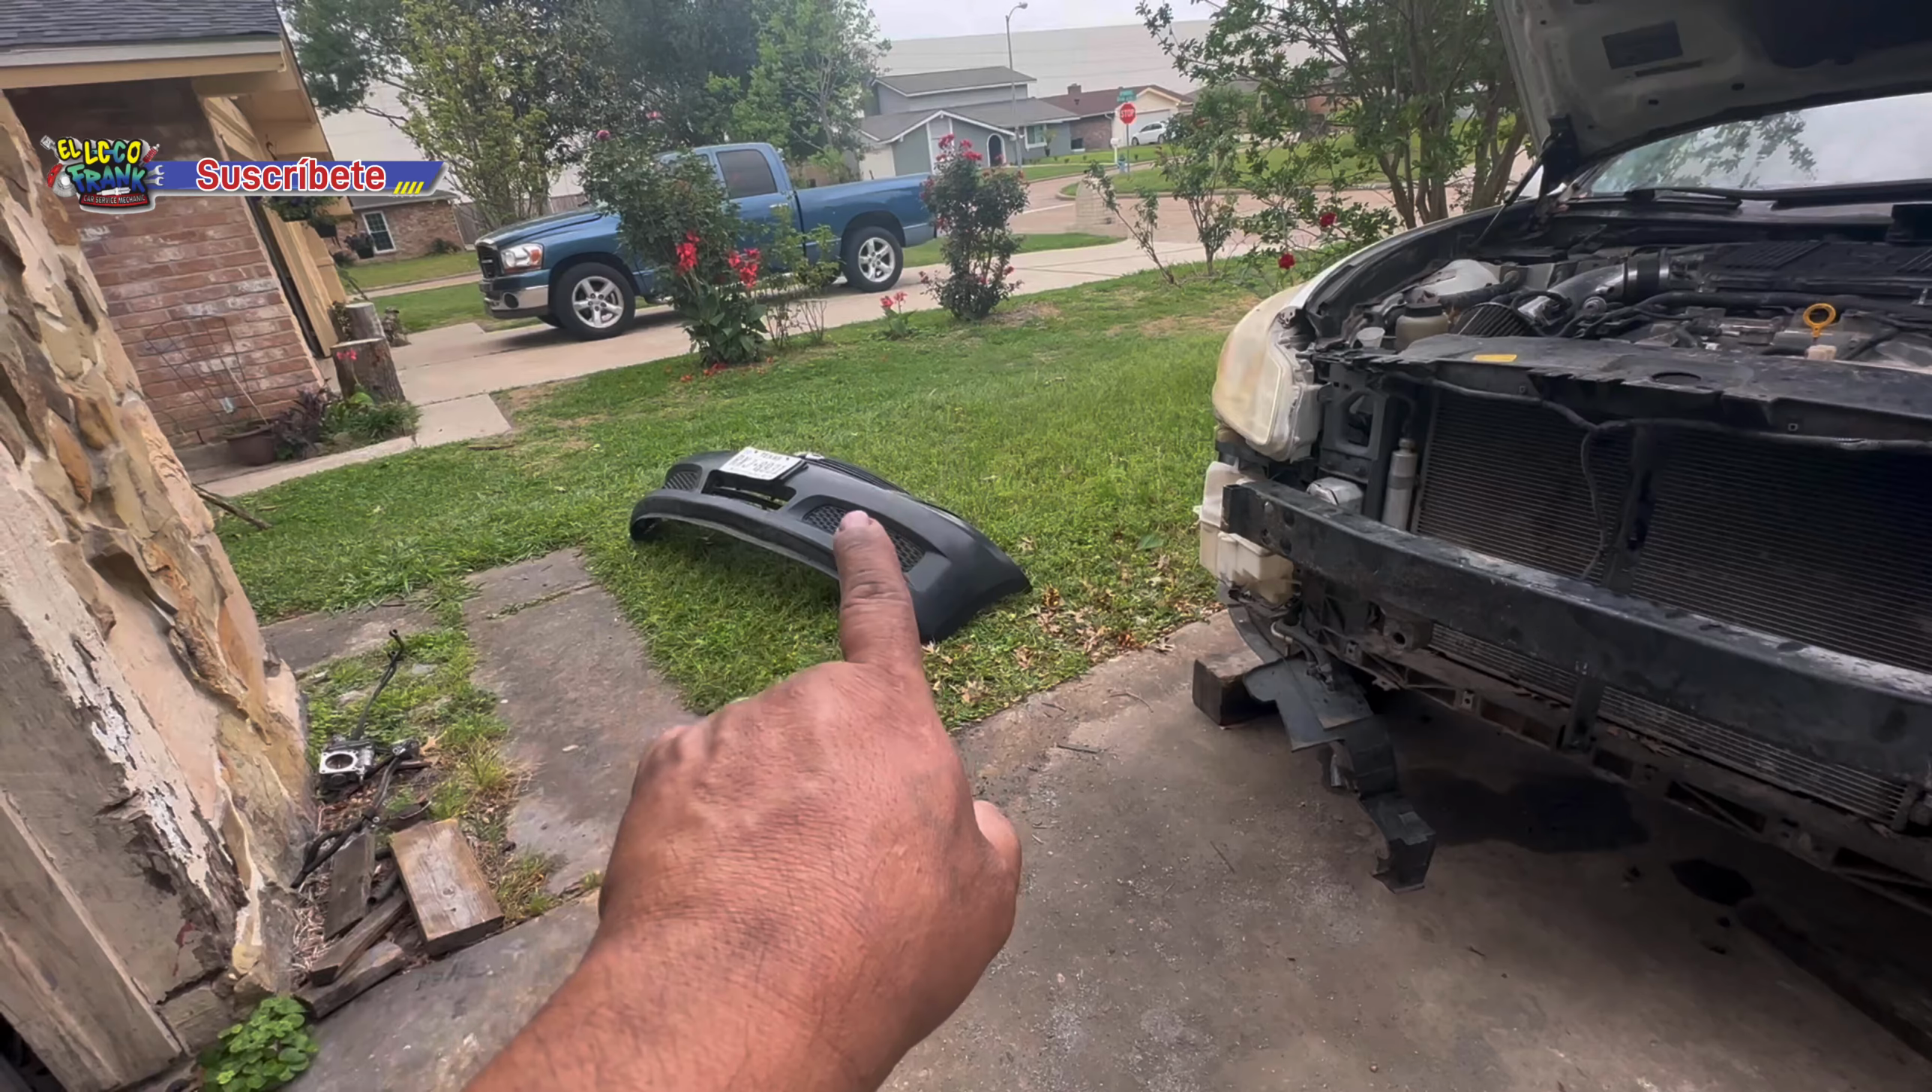Ahí lo estamos terminando falta poner el bomper ahí lo tengo.